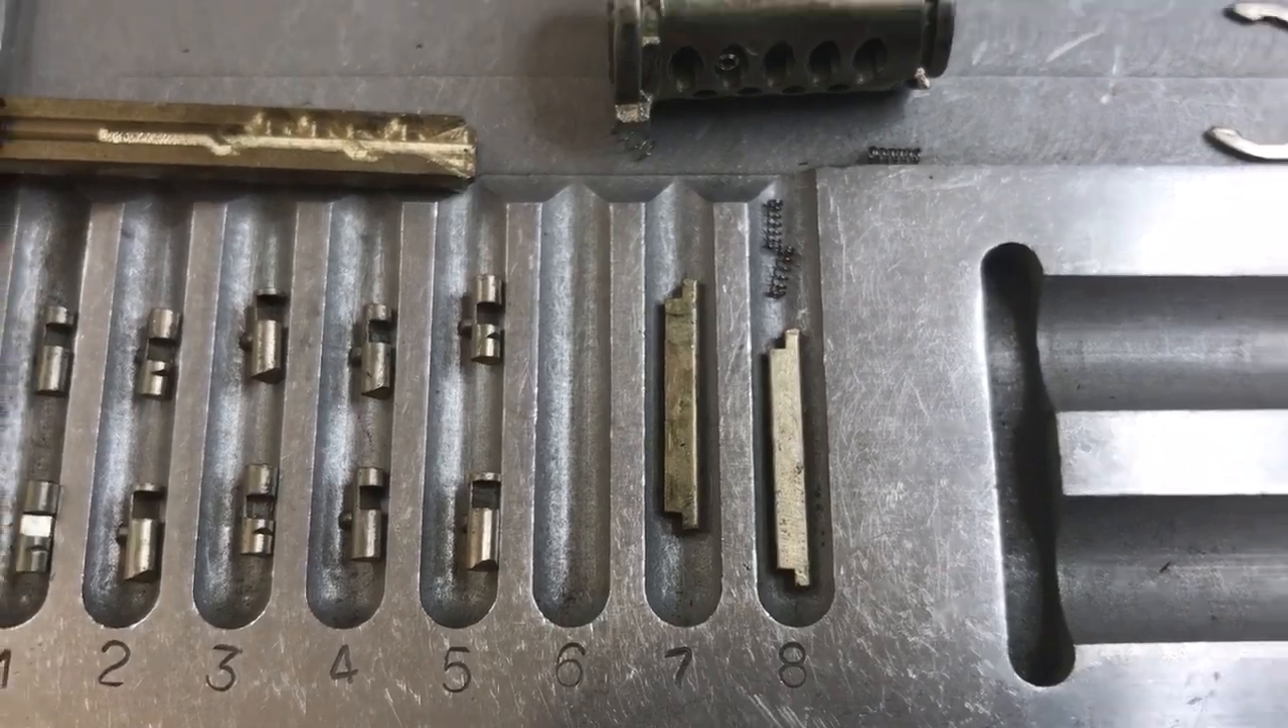We have our sidebars in slot seven and eight.